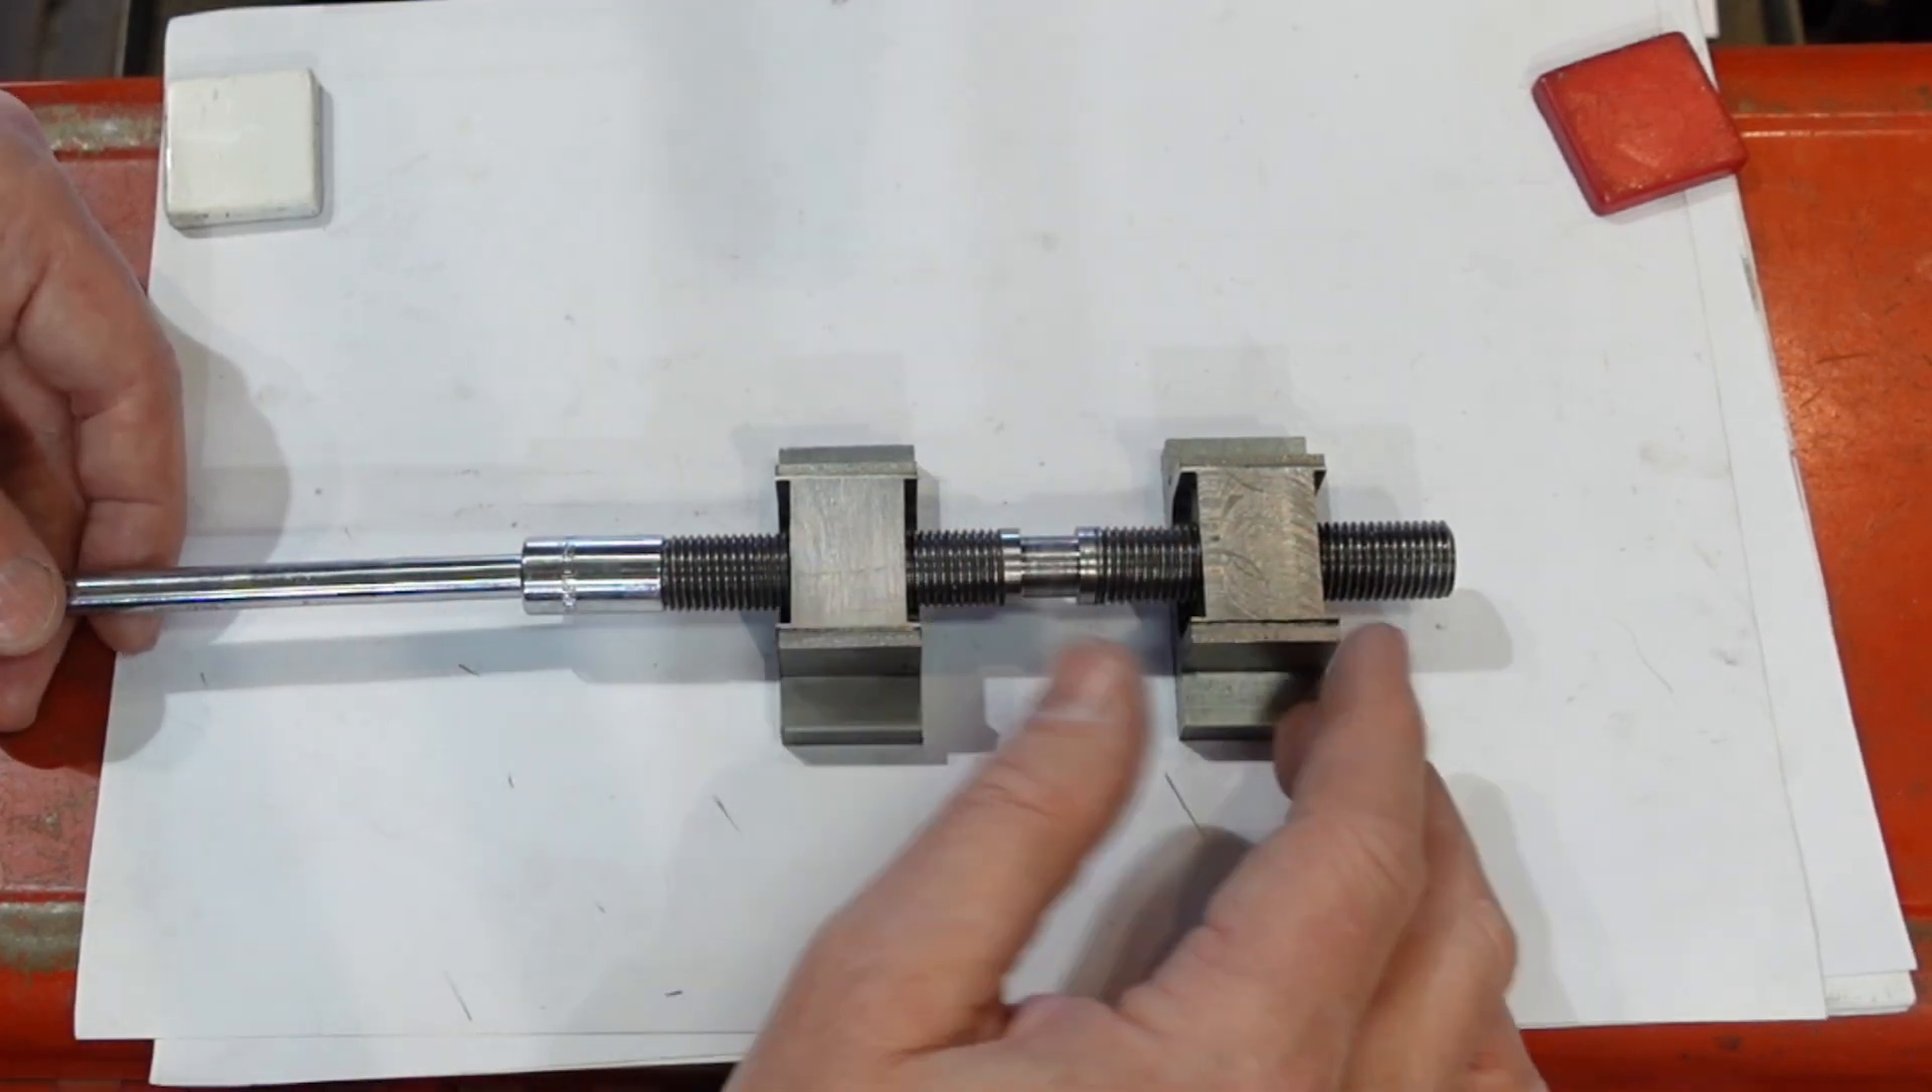So I've got my two nuts left hand and right hand on the on the thread.